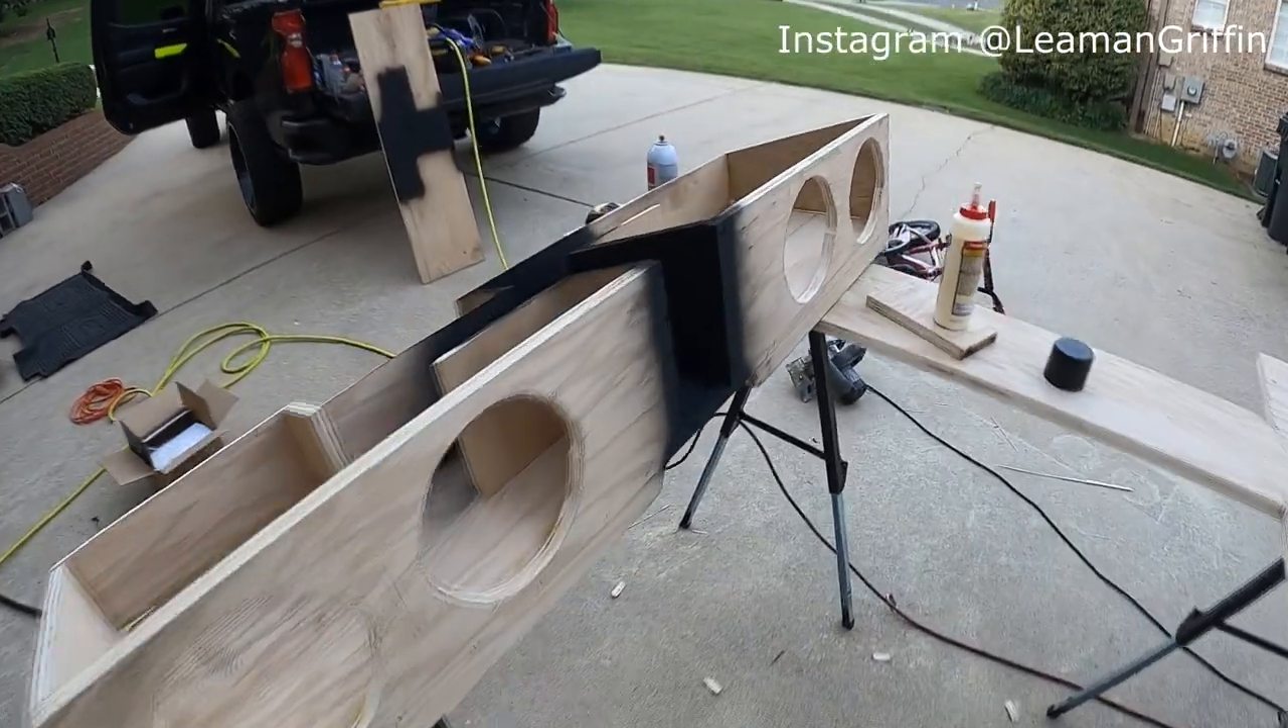We pretty much got the box done we just have to put the top on it.